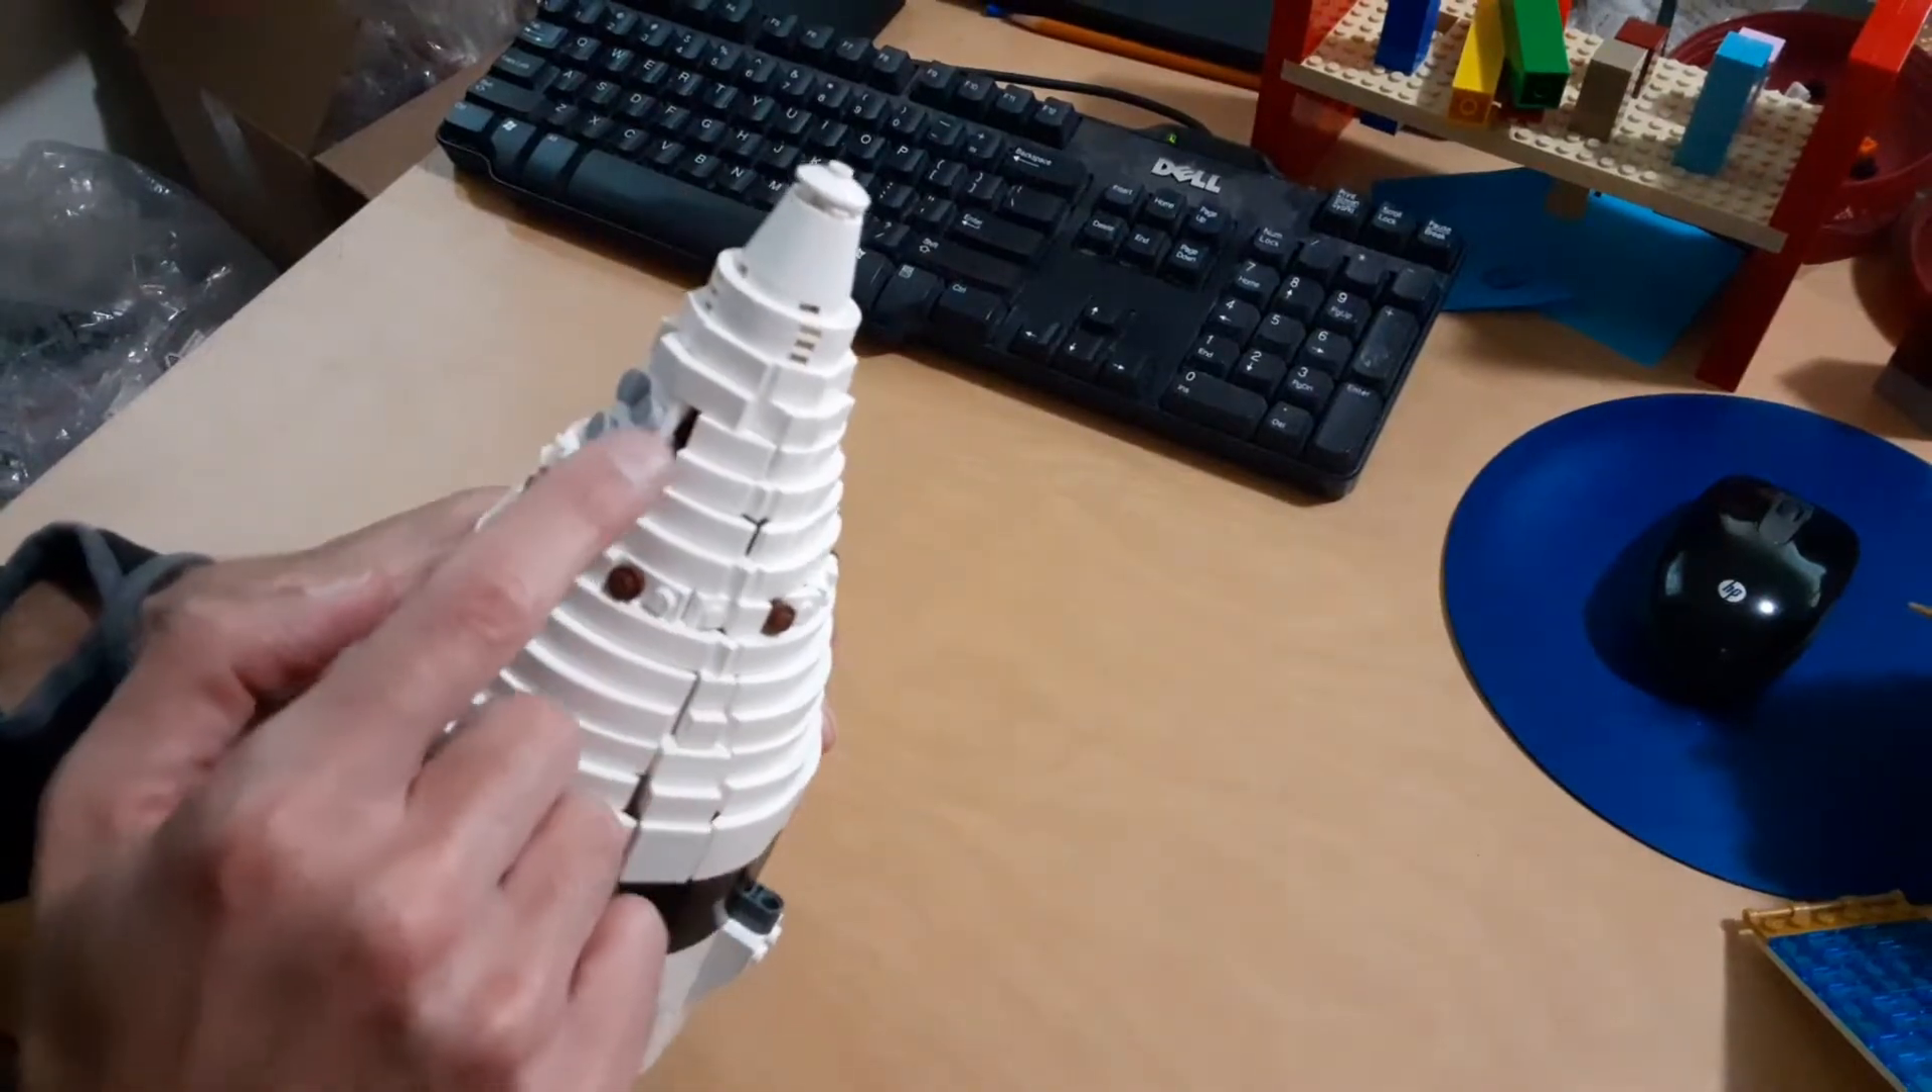There's a few little gaps here that maybe I'll try to figure out how to fill in.